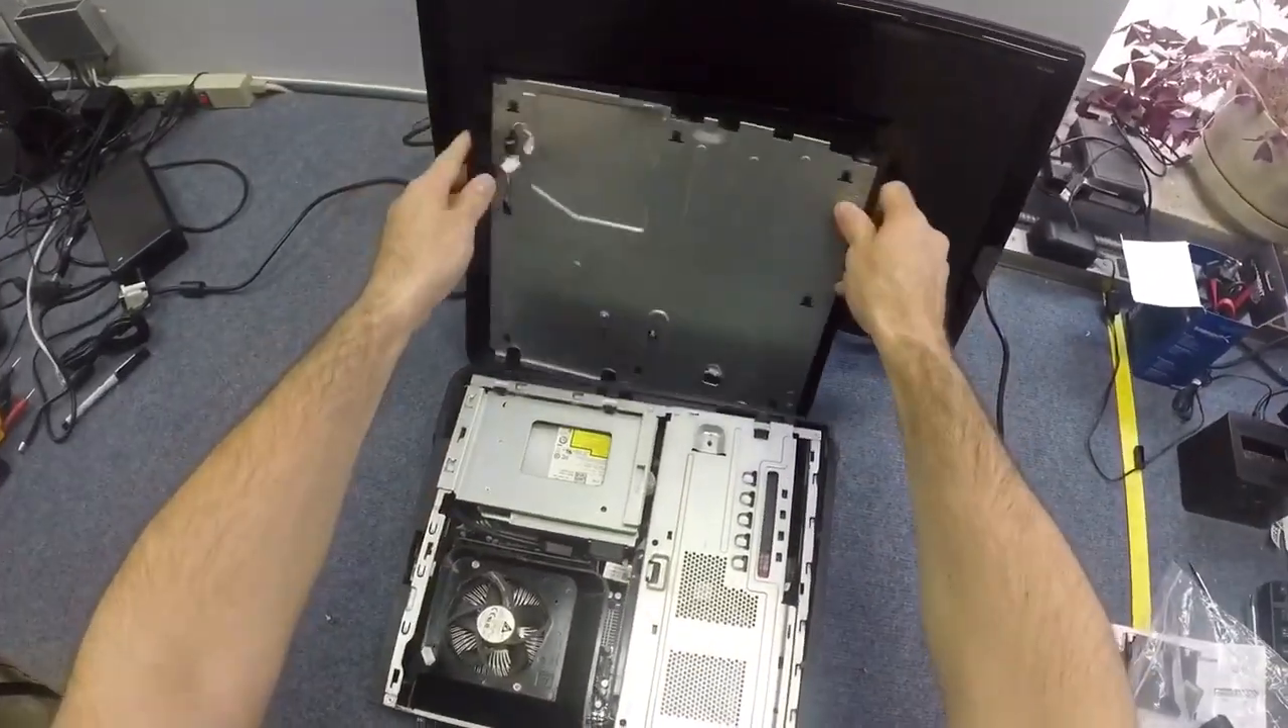All right, so then you've got the lid off. And now you're inside the unit.